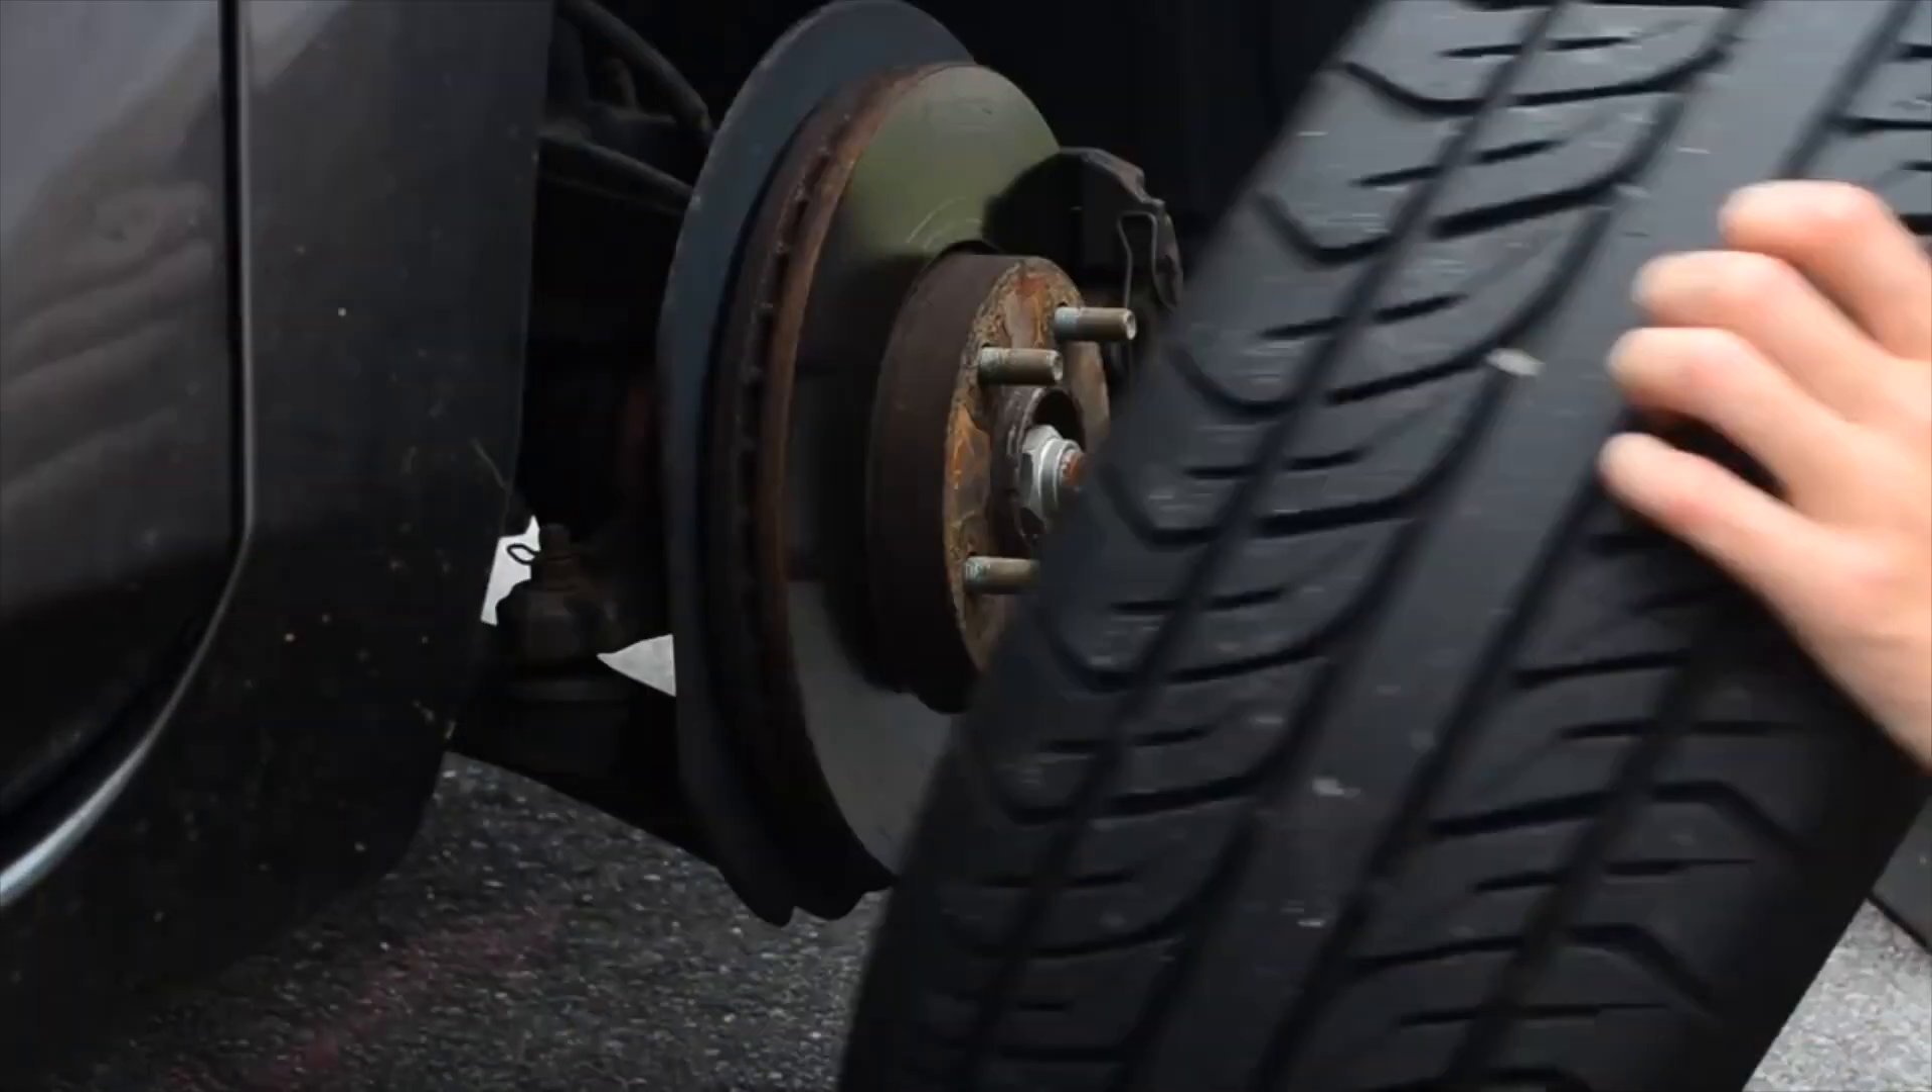So now we have the wheel removed.